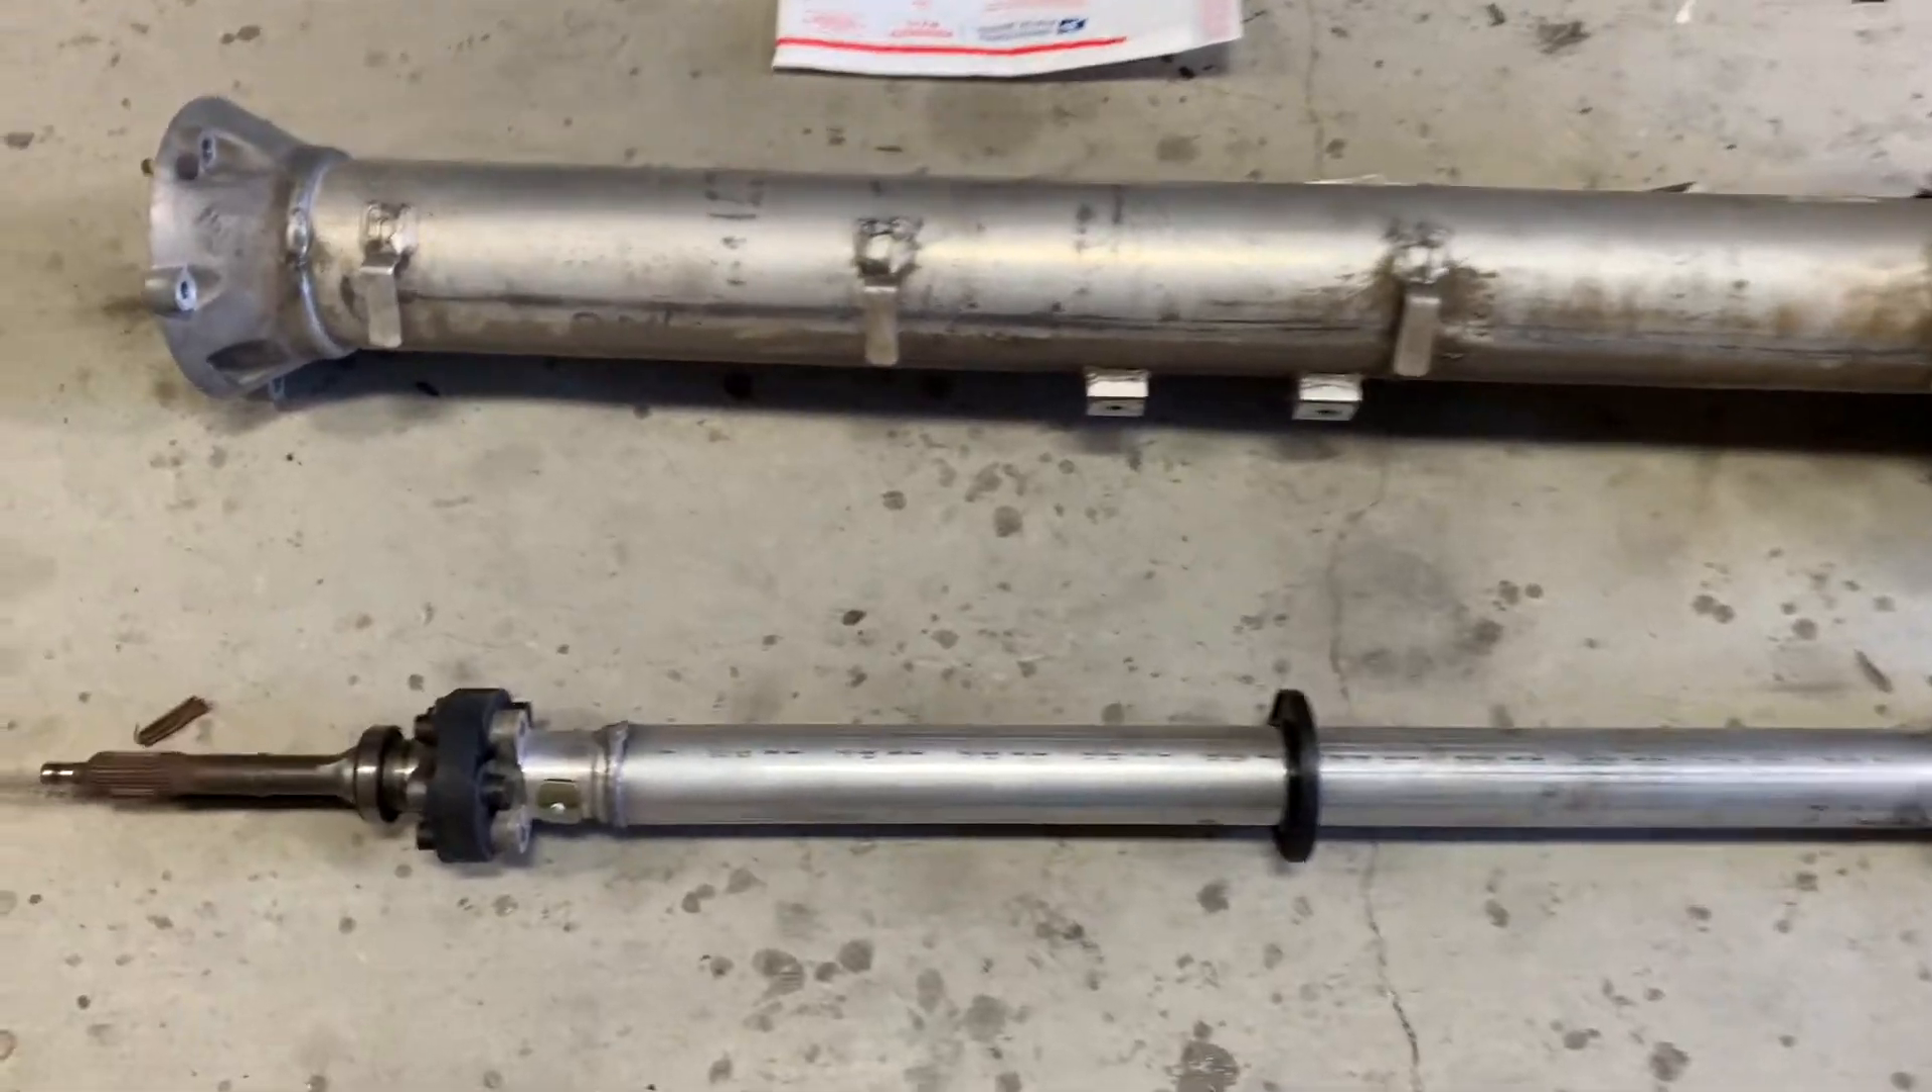I have the shaft out of the torque tube itself.